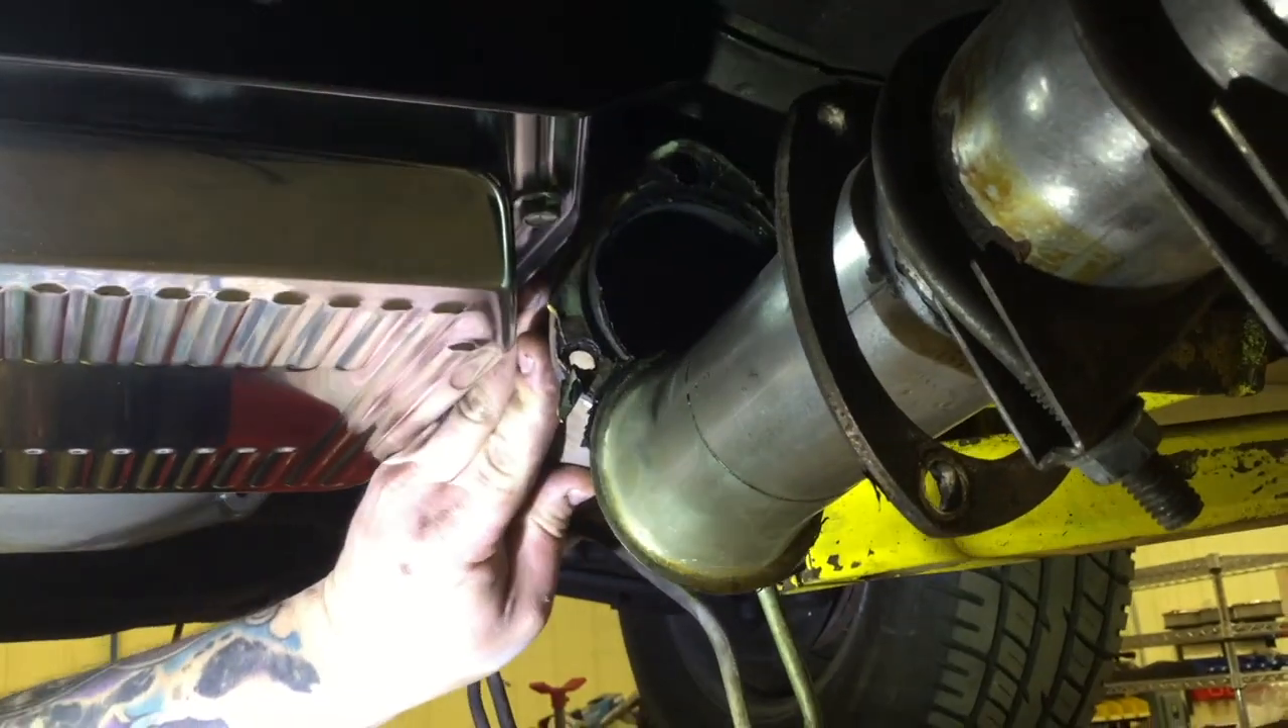One thing that Nick noticed is that the collector on the headers is very, very close to the oil pan on the AOD transmission.